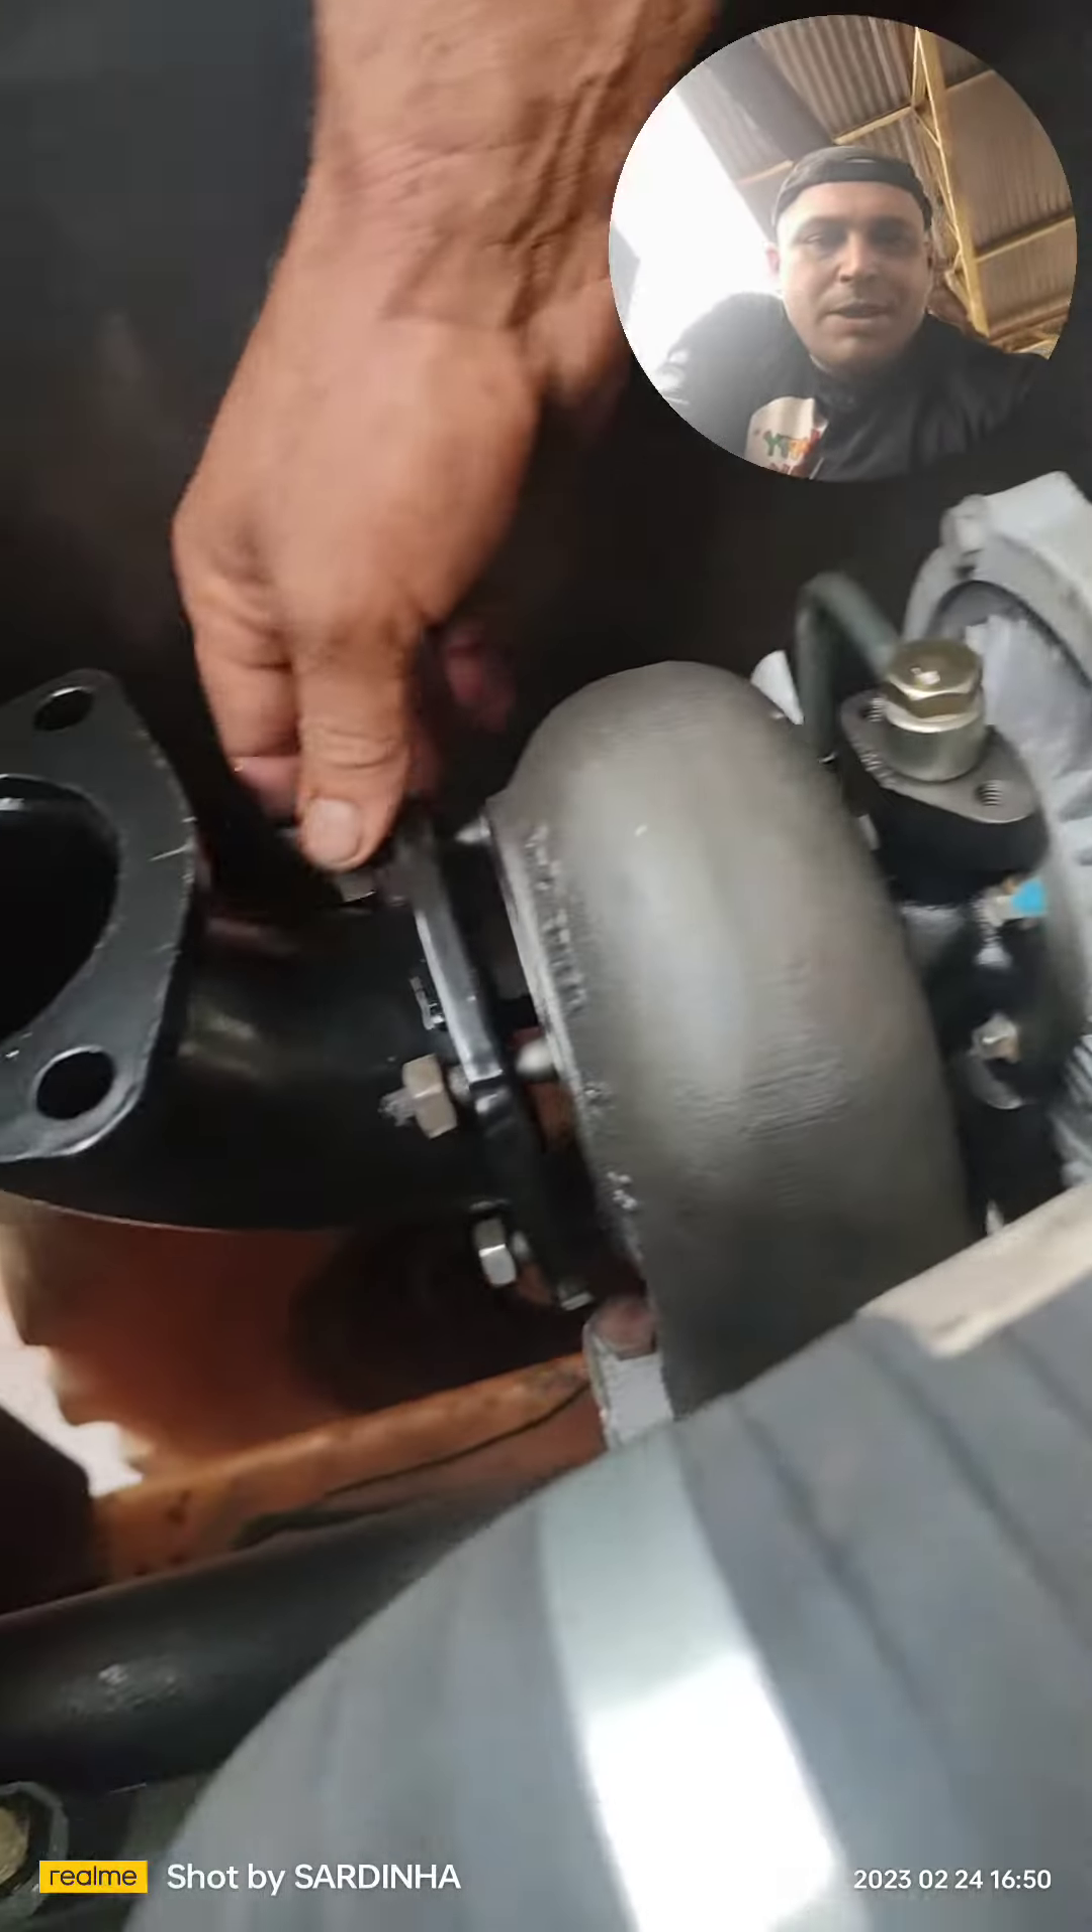Turbininha já tá colocada, a curvinha tá aí, ó.